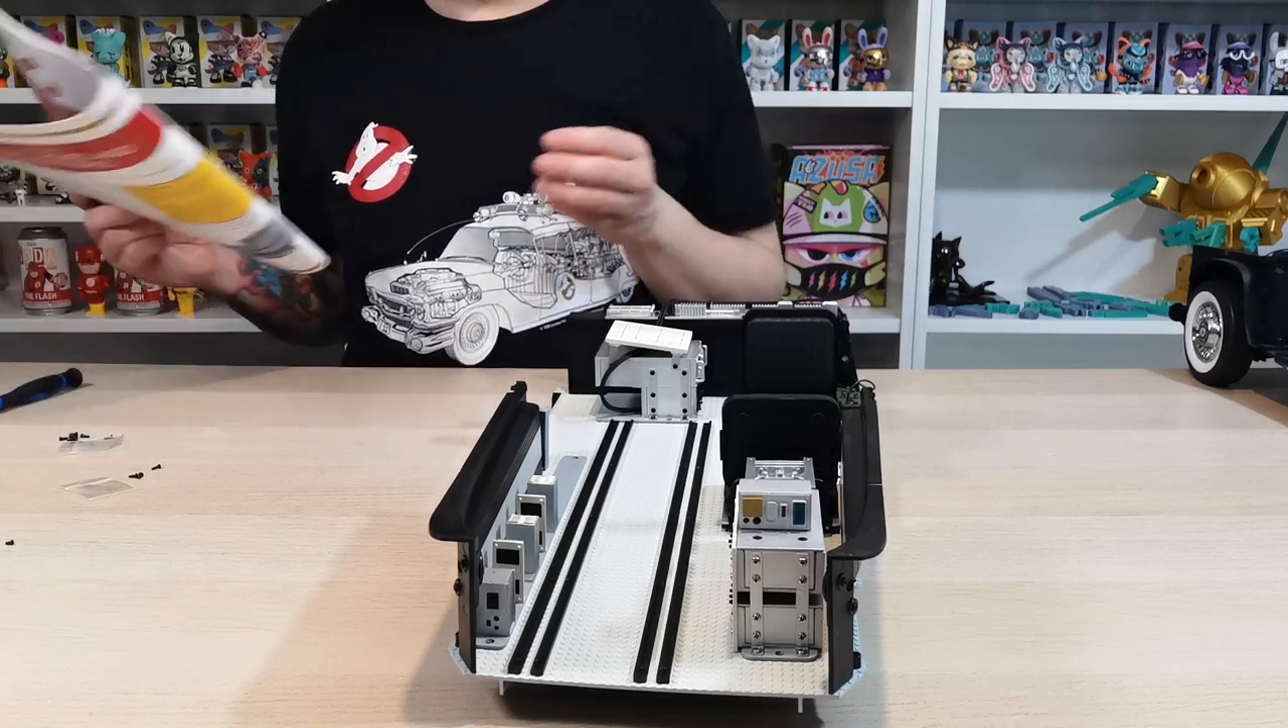Okay guys the rails are now in place so this is what it should look like.